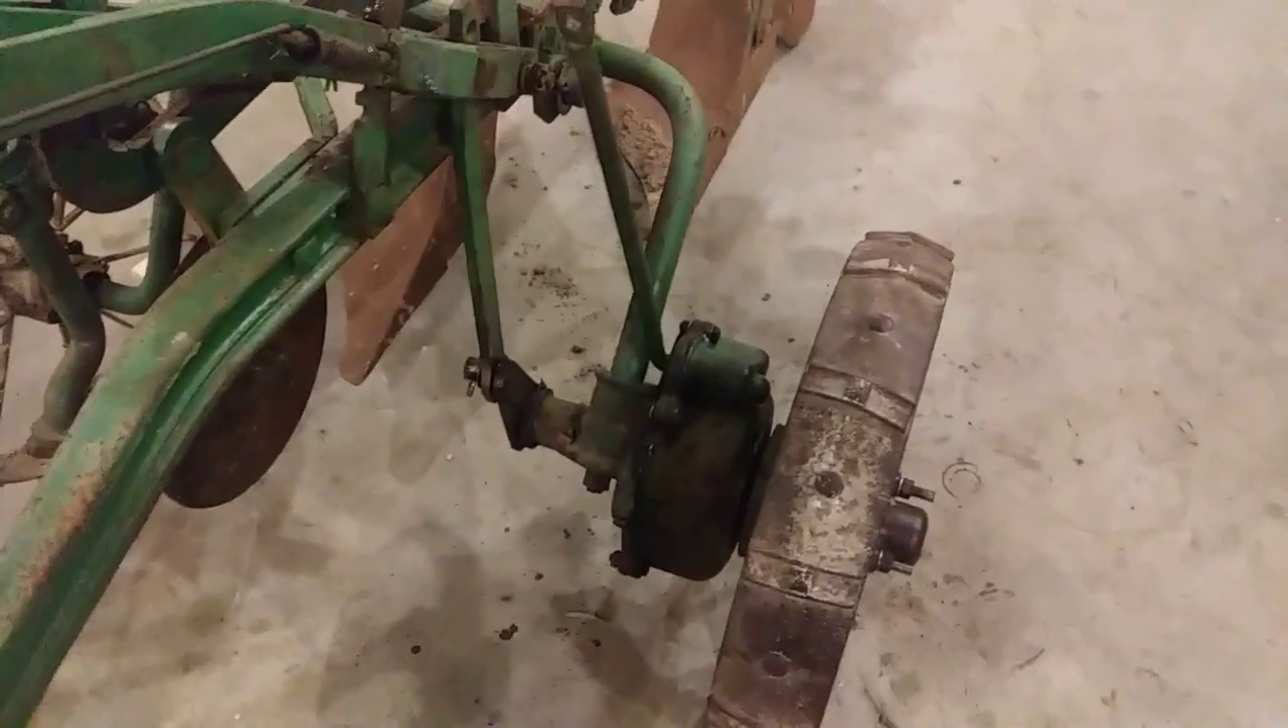Well we got our gear gear case all put back together or clutch assembly whatever you want to call it.